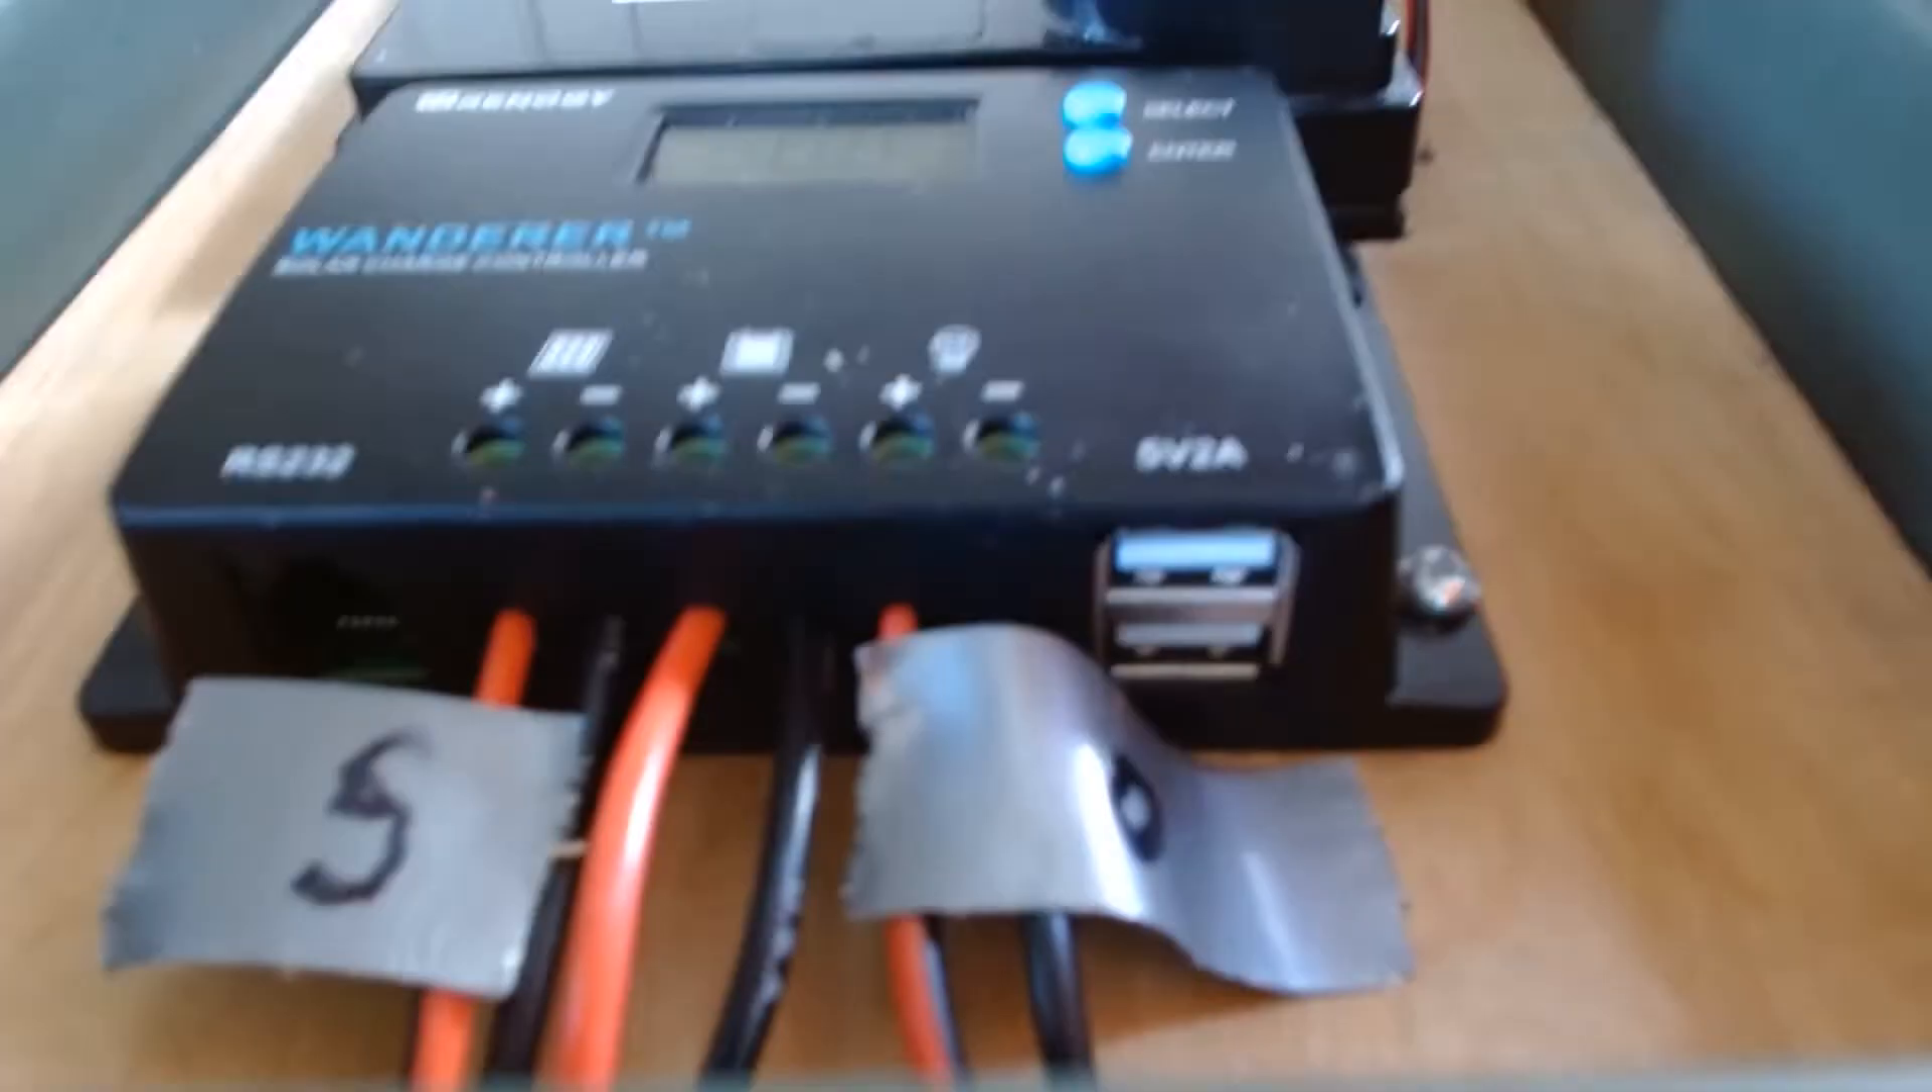You can see all the wires are hooked into the charge controller.